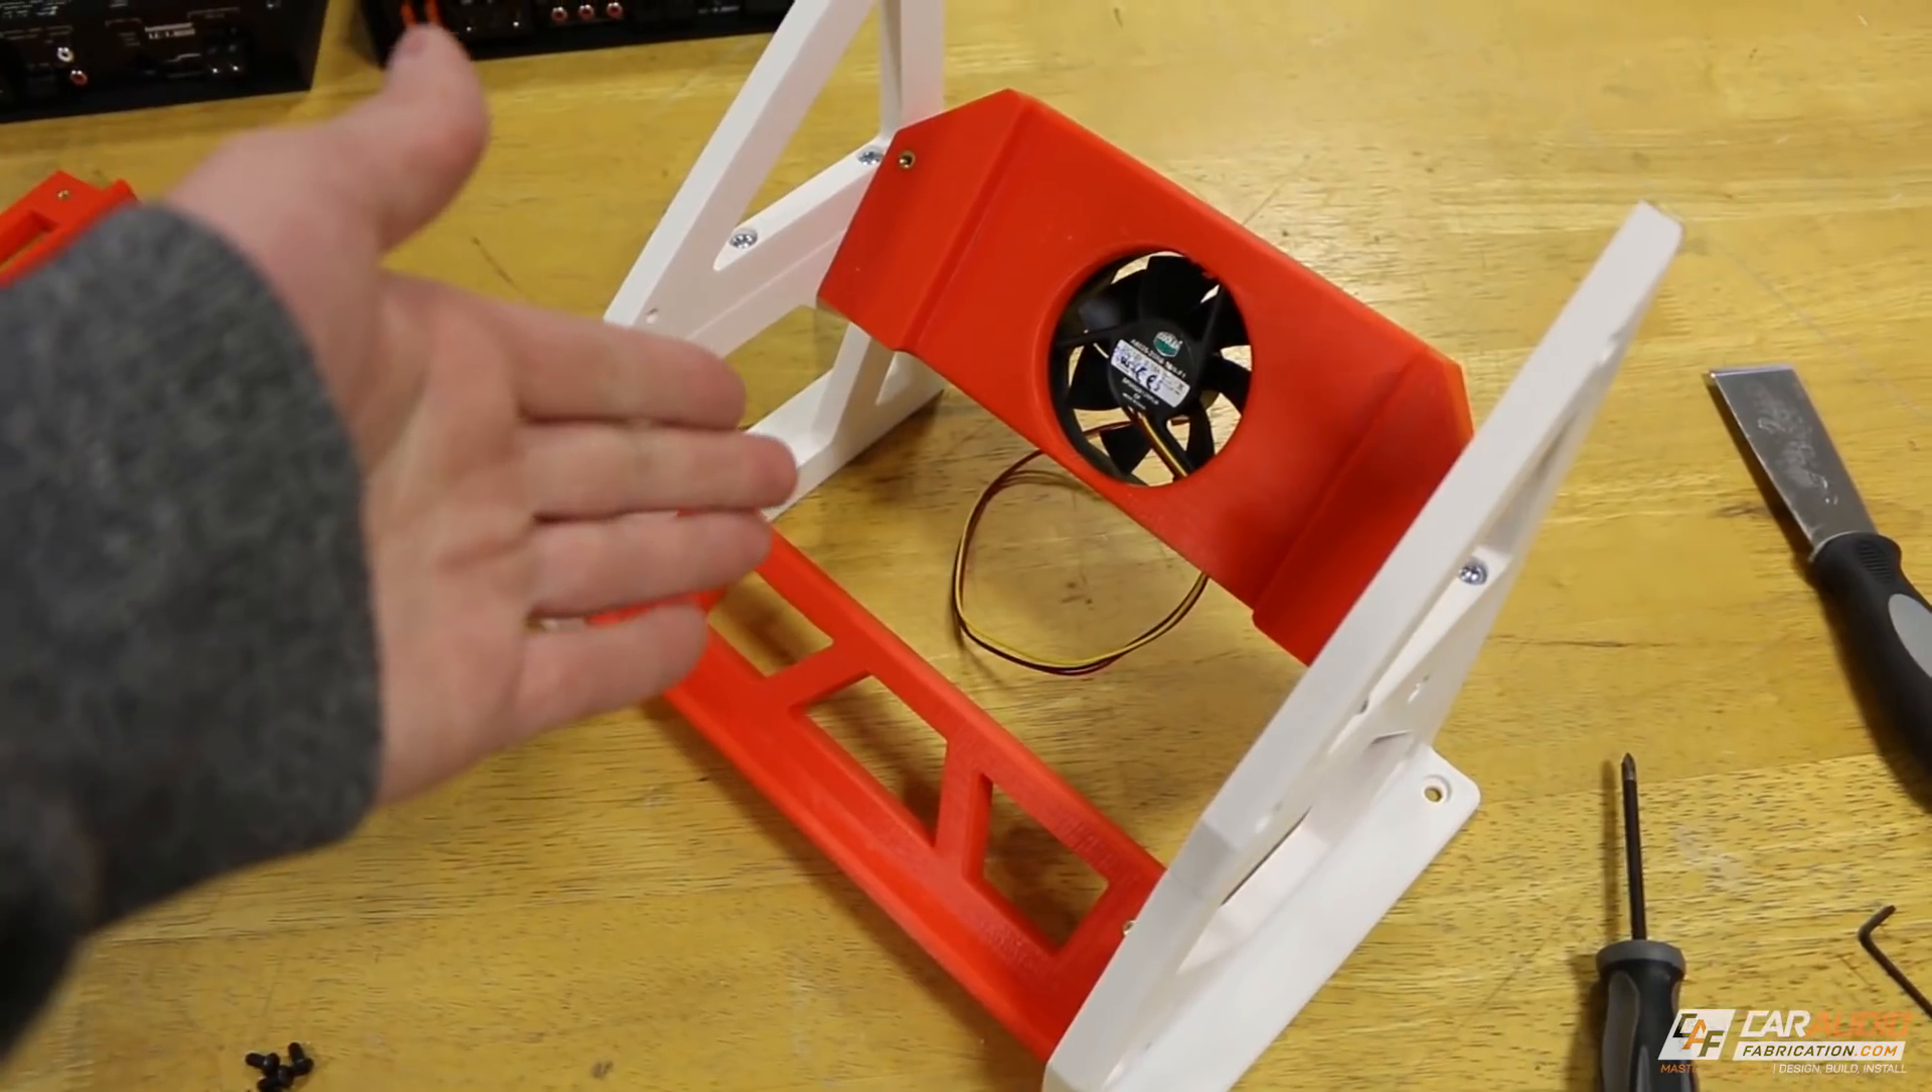I've got the bottom row of the amplifier rack built here, so now I need to add the first amplifier.